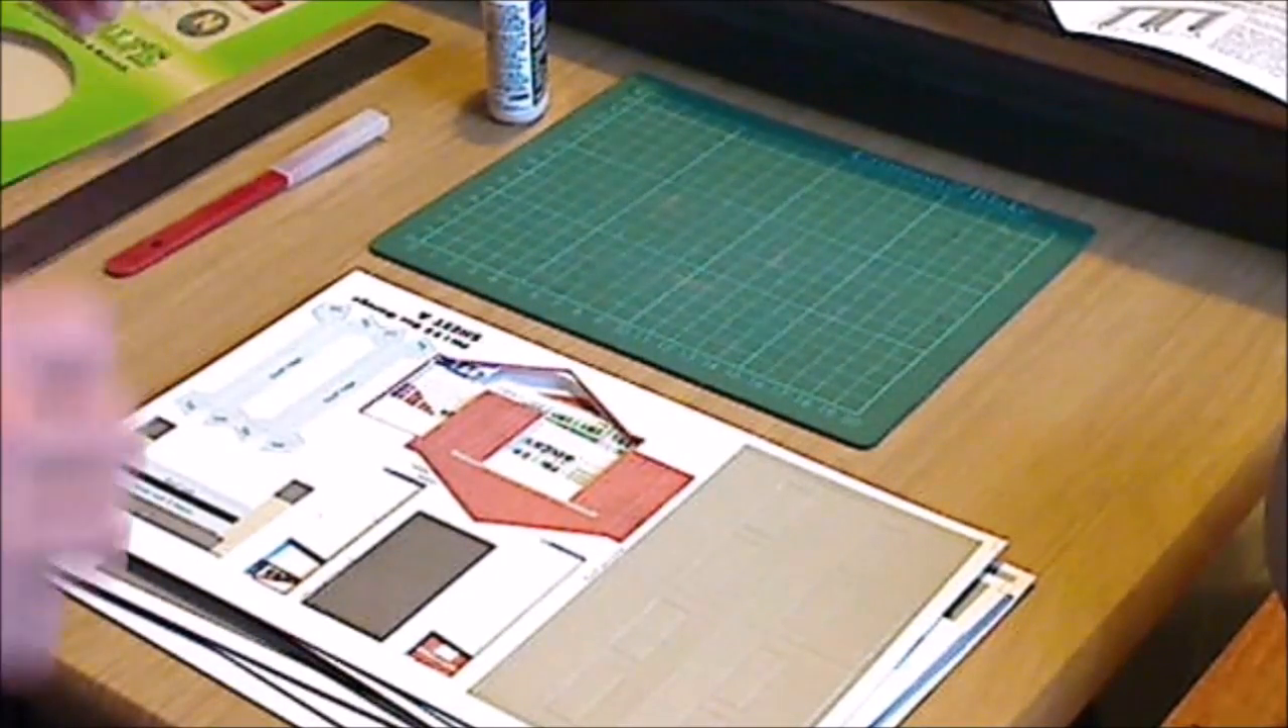Also there's pieces missing because I've already started building the kit.